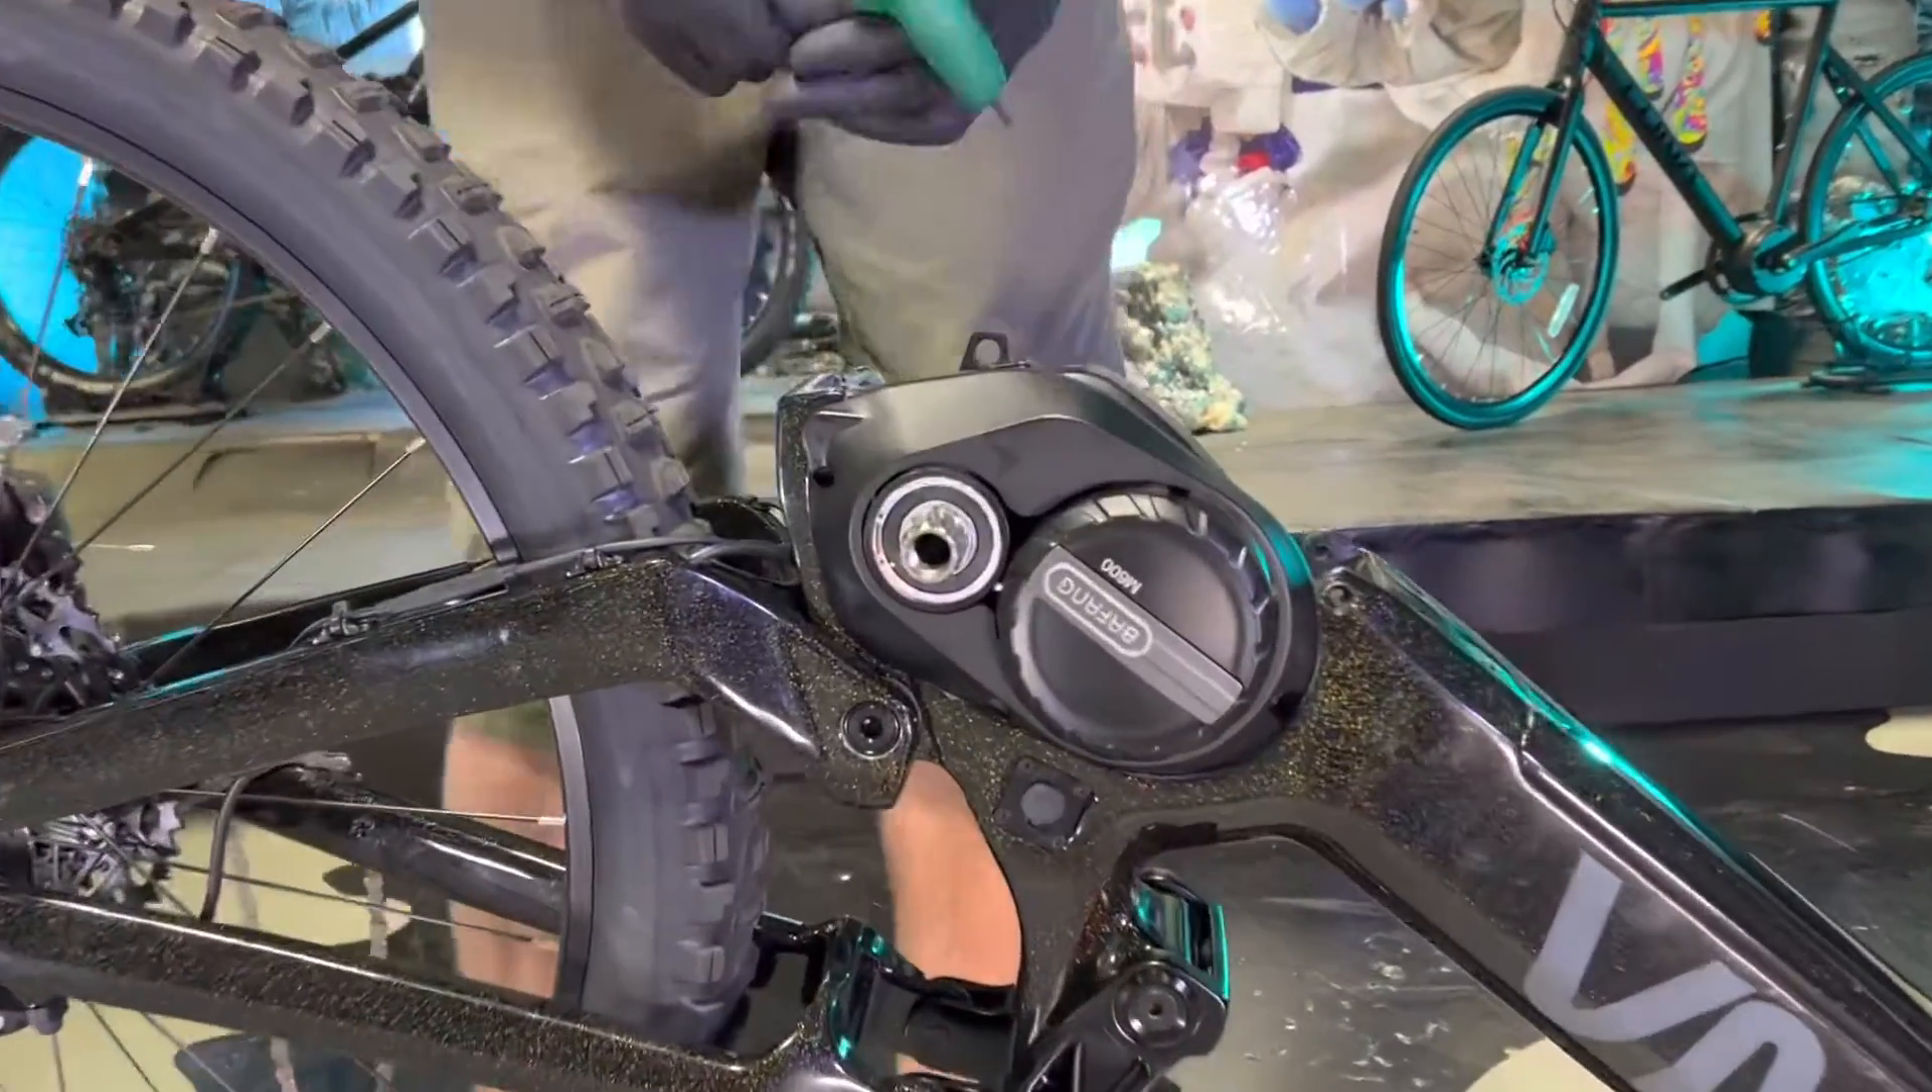I went ahead and pulled off the left crank arm, which is the same steps as the right.